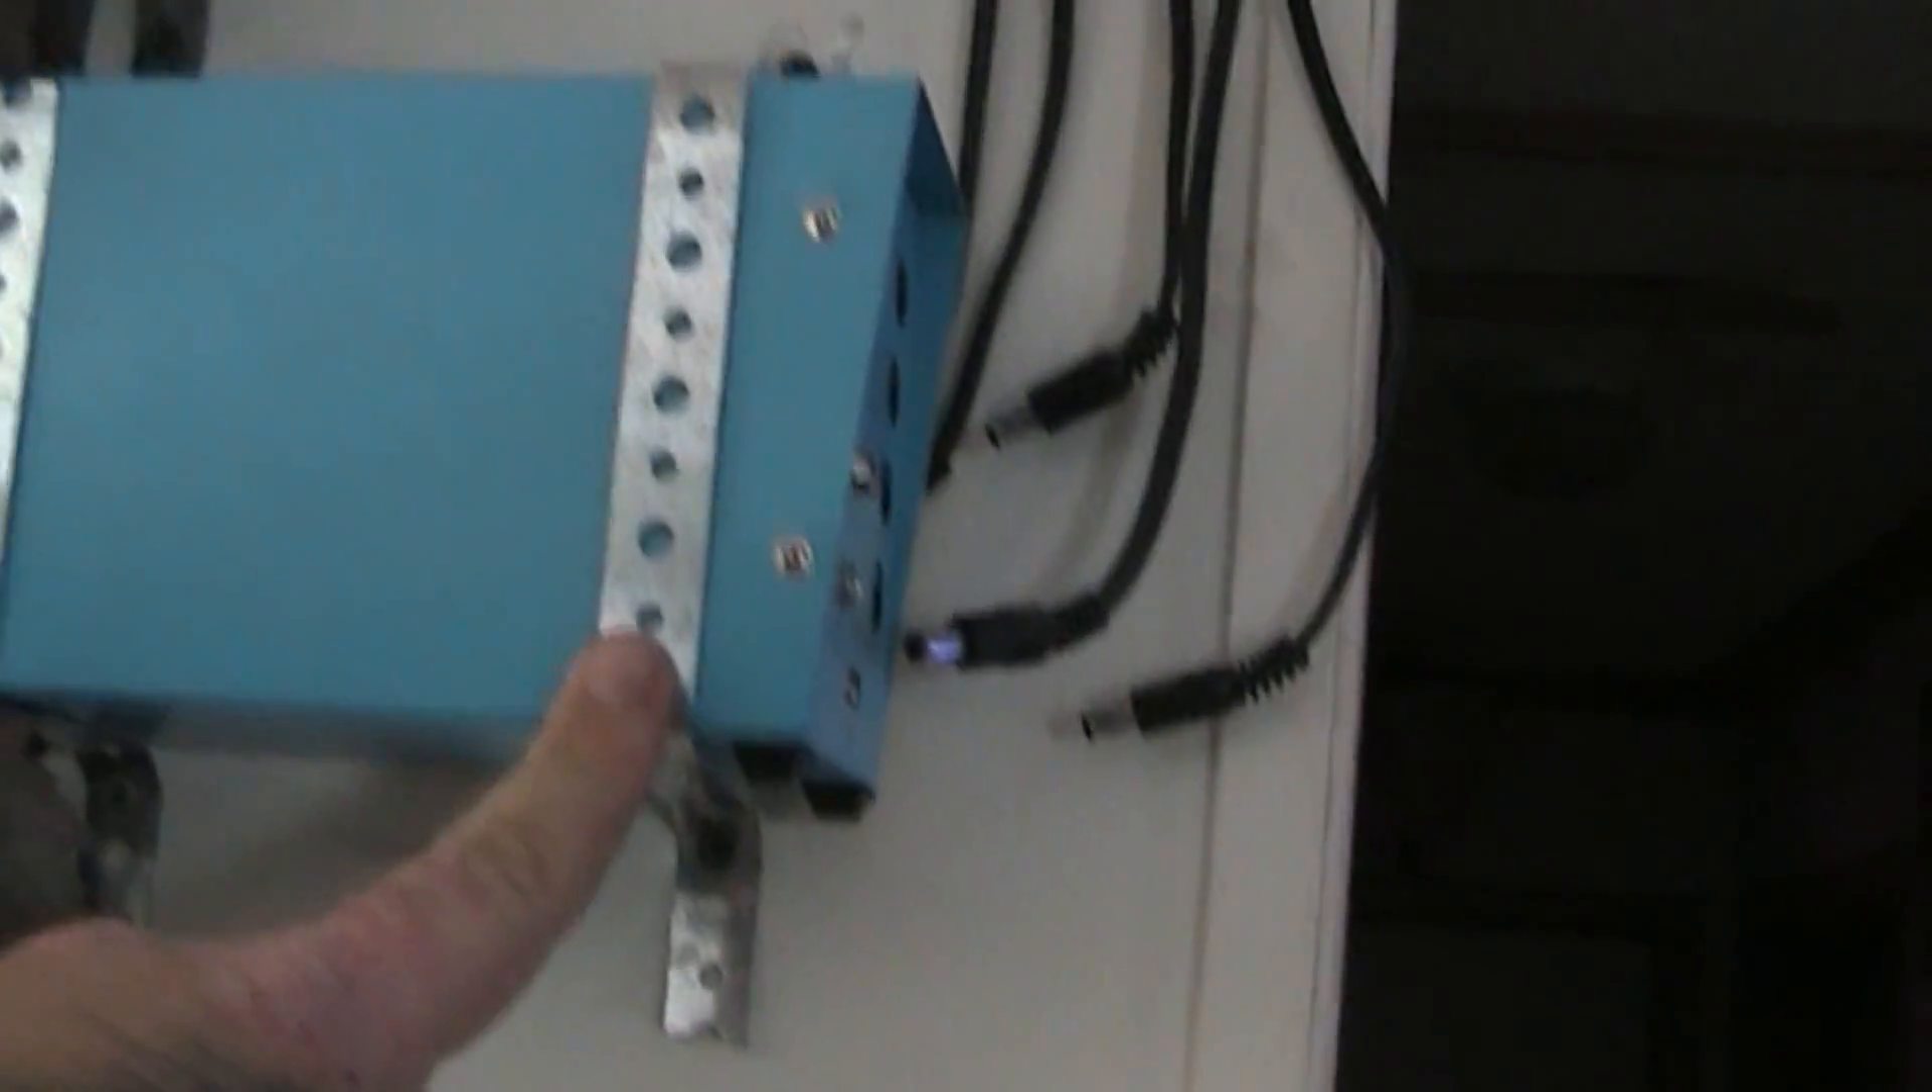I got the battery box back on the wall here.